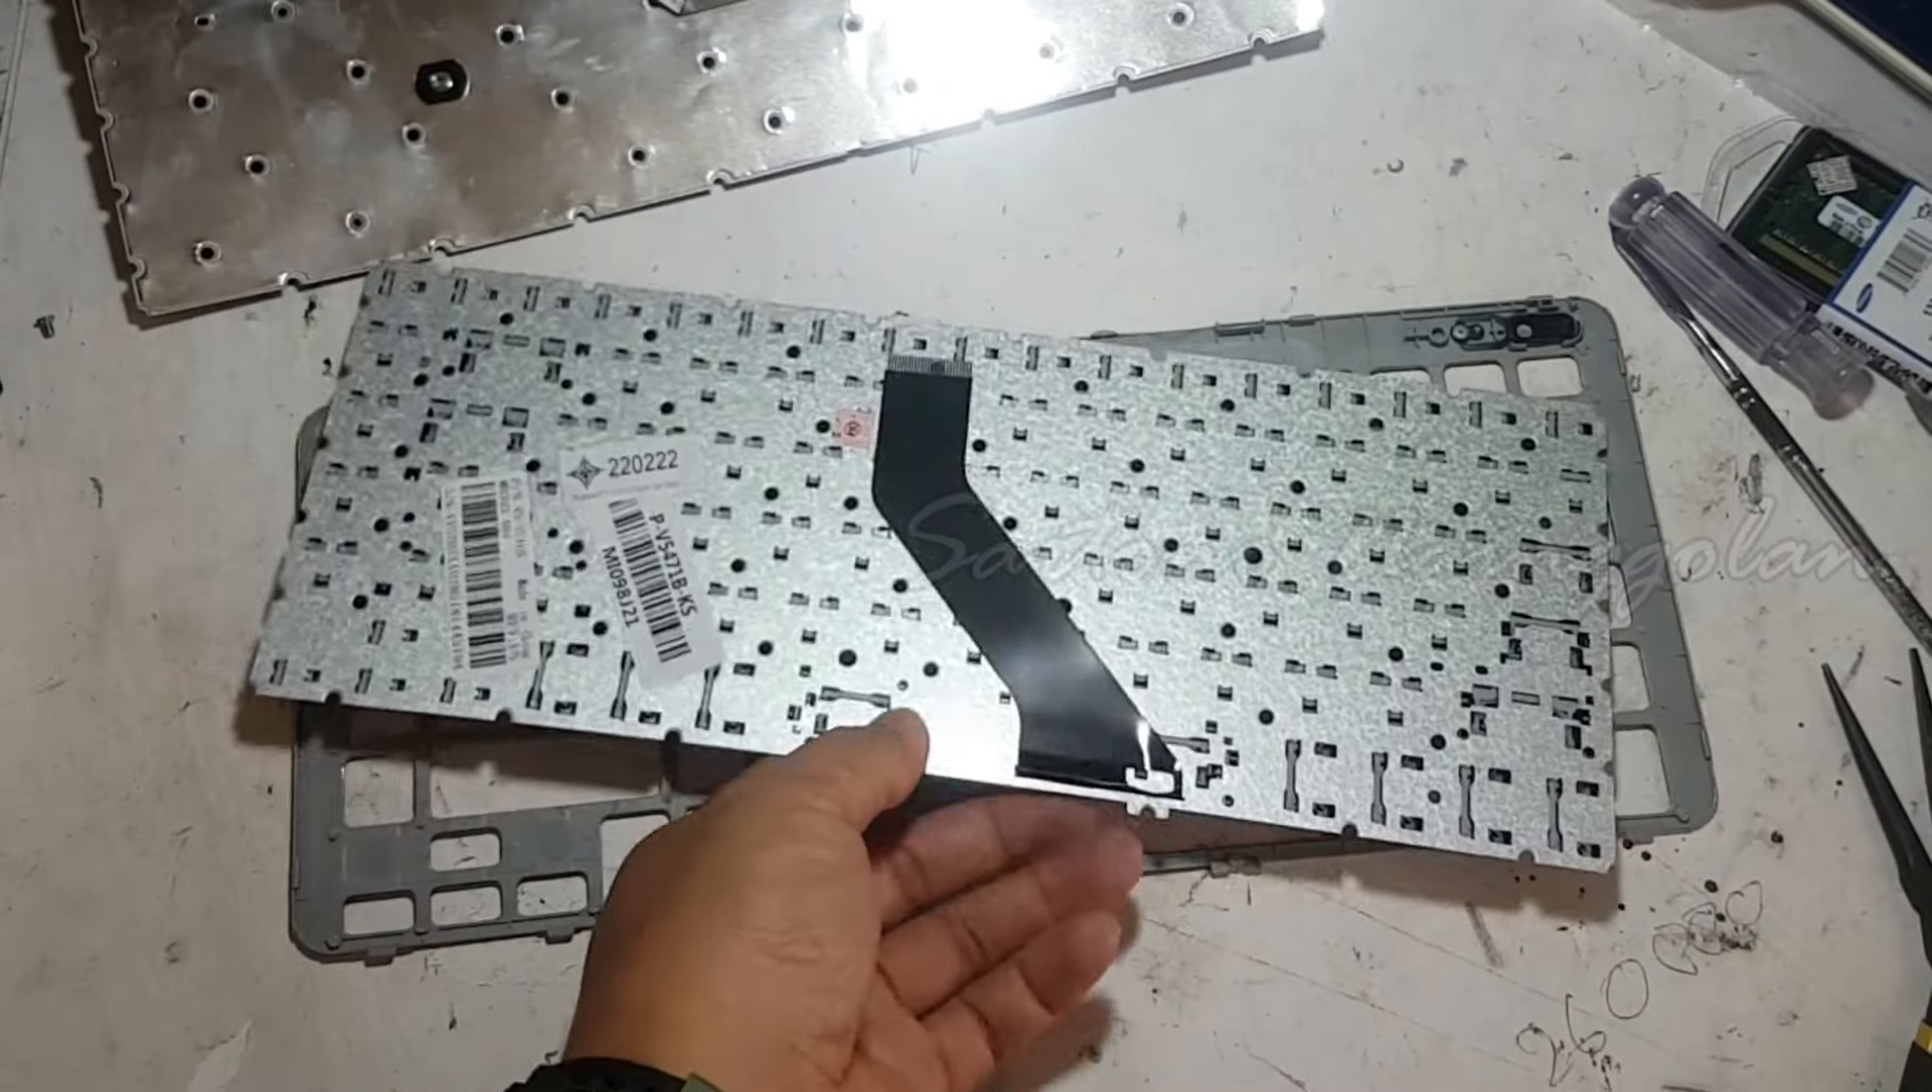Oke disini sudah terpasang kabel fleksibelnya.